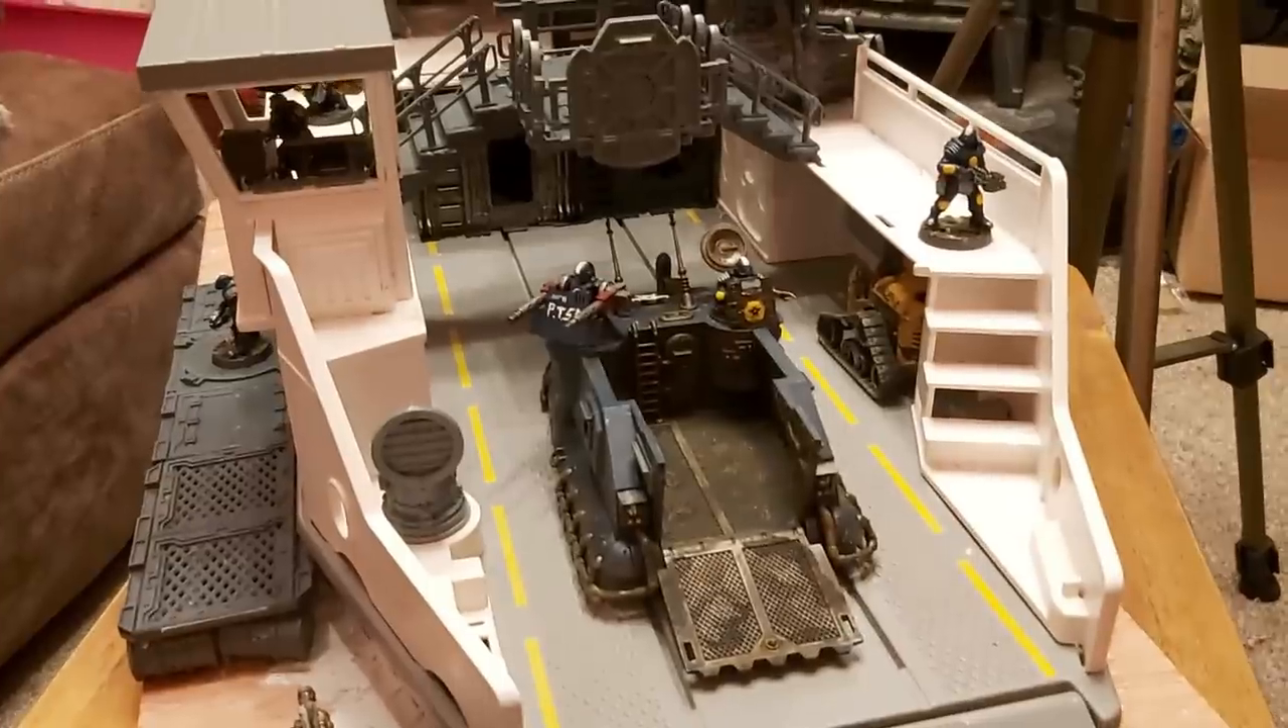There's the stairs in place.